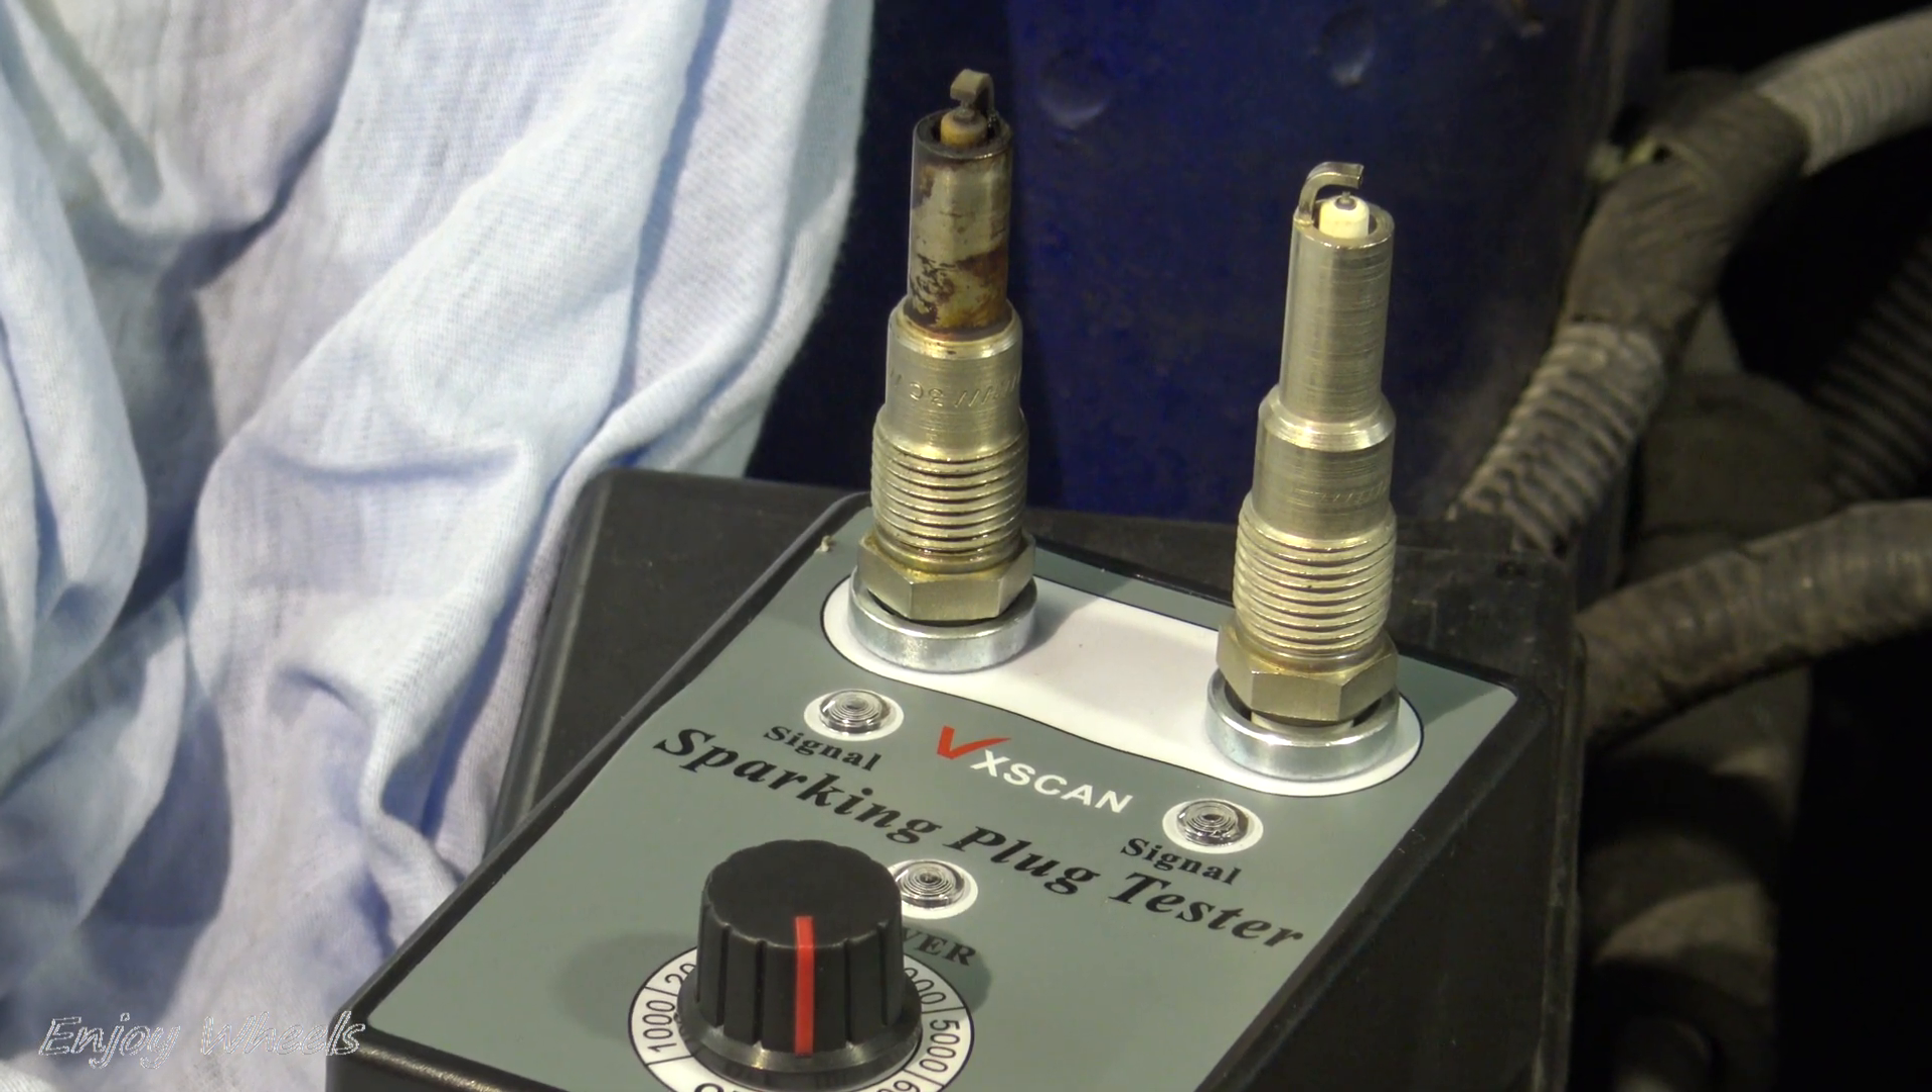So I put a new spark plug on the right and the one I have just removed on the left.